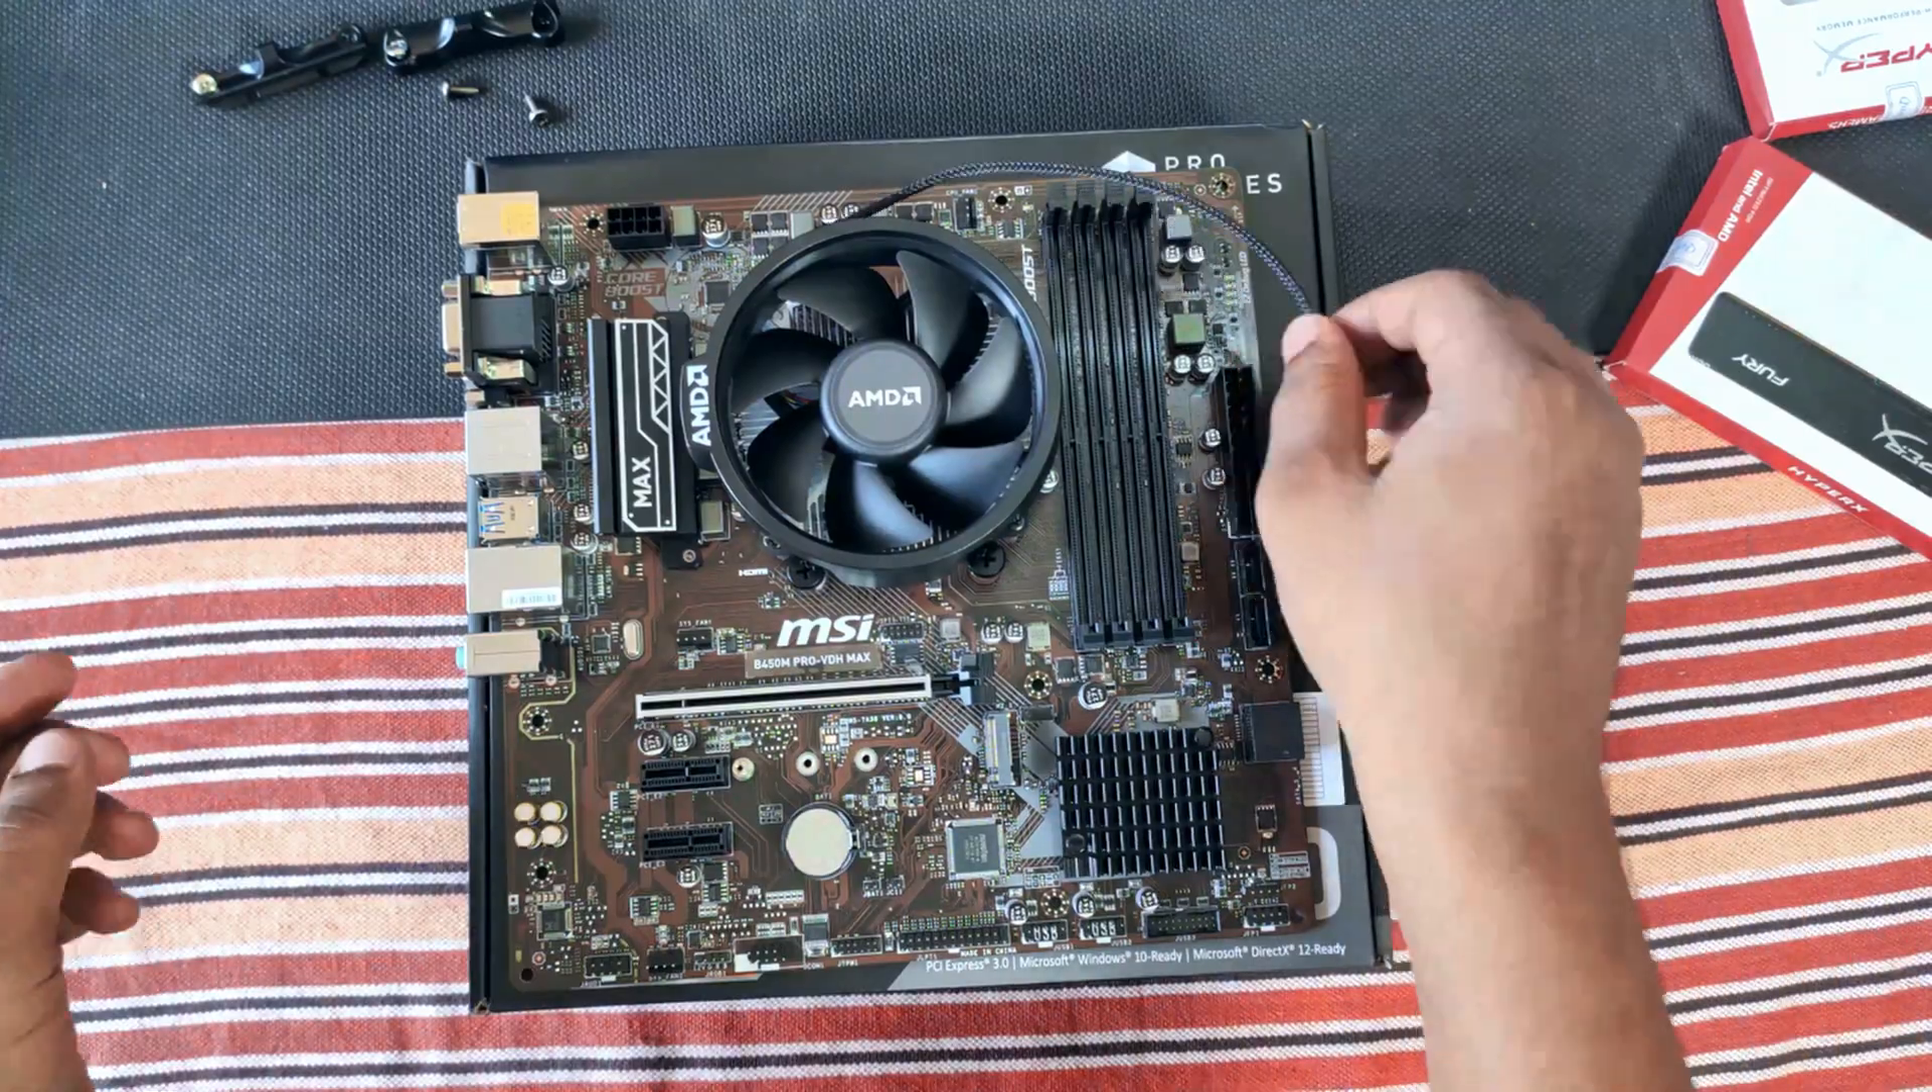So, our CPU cooler is installed.